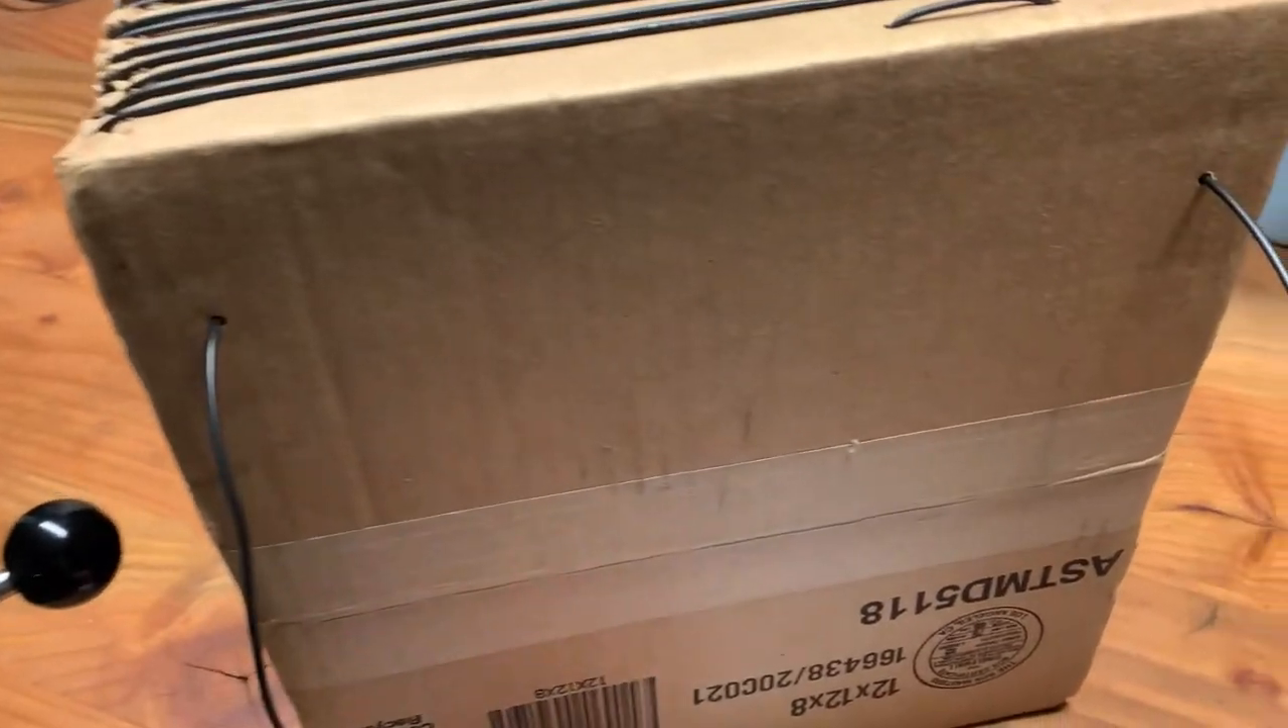All right I've poked two holes in the box and I've threaded the leads through.